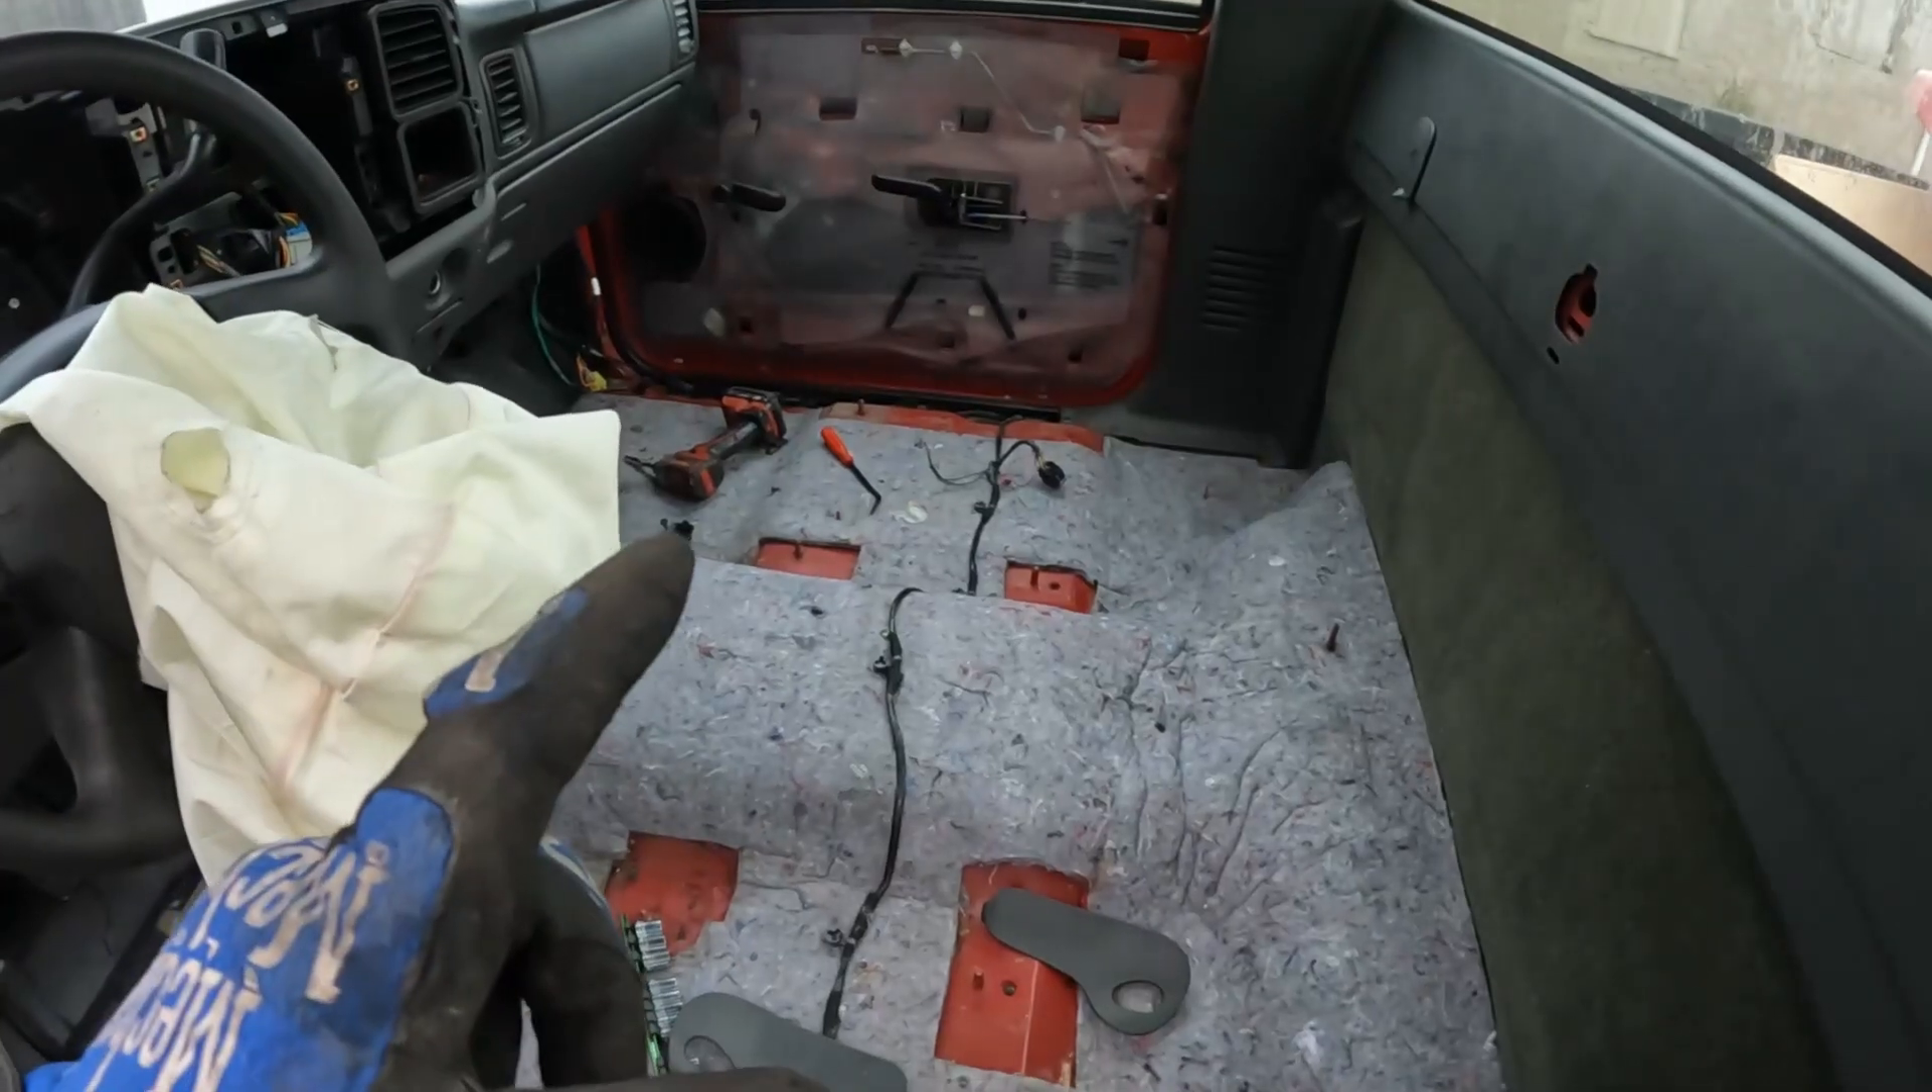All right we got the truck cleaned out uh all the old seats out so we can put the ss seats in.